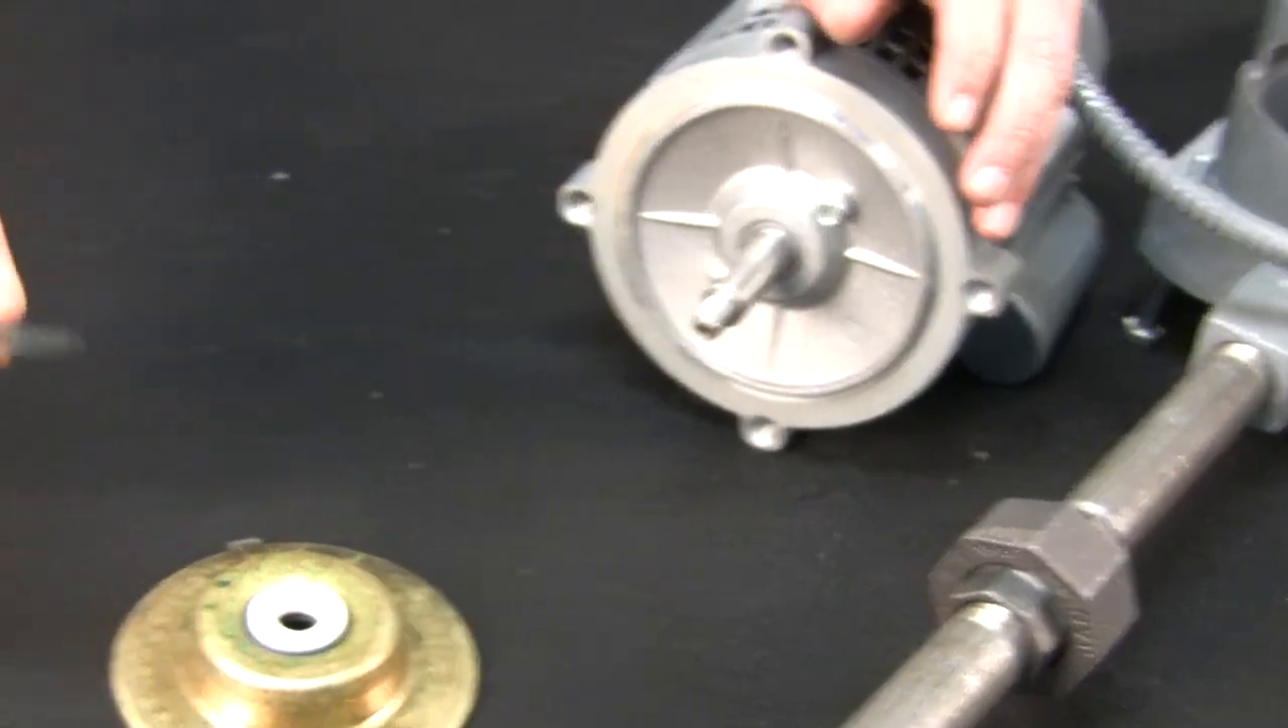All right, now we've got the cup off. We've got the motor sitting here by itself.